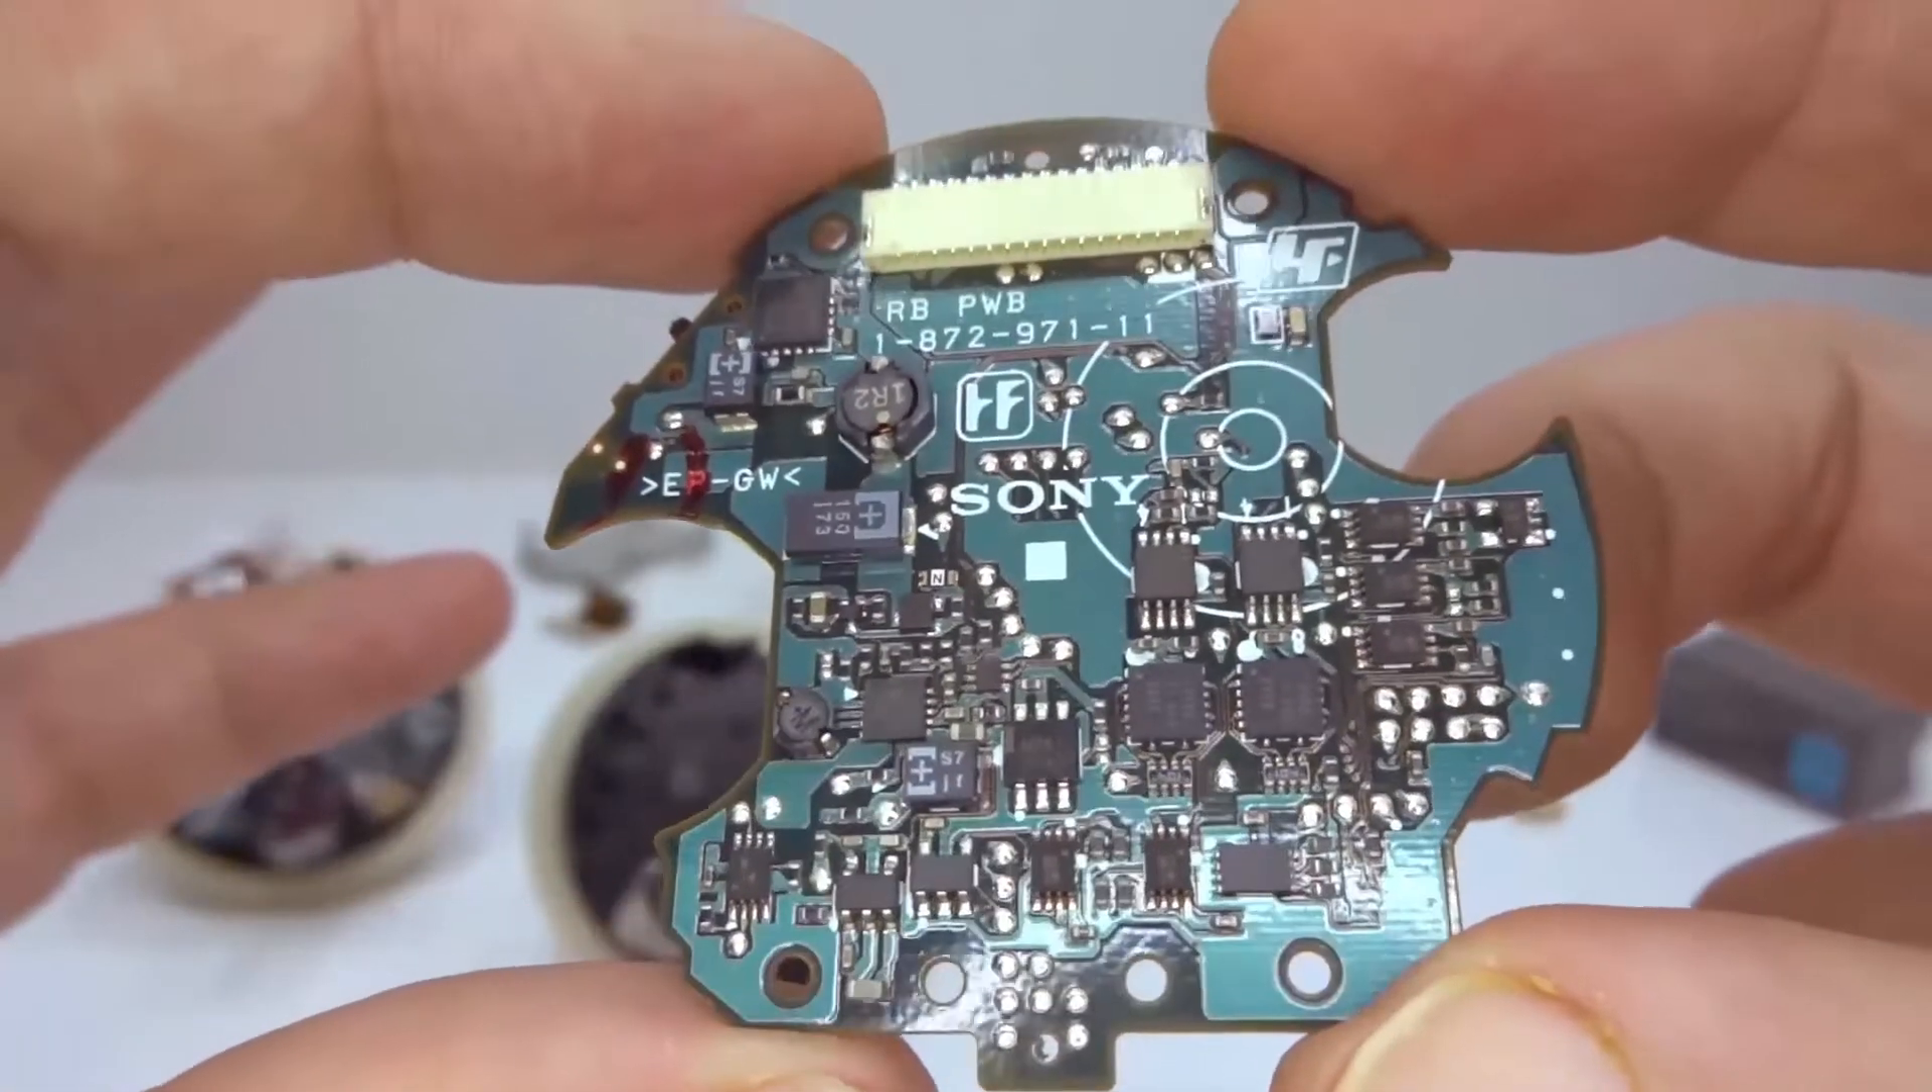And we have the board out.